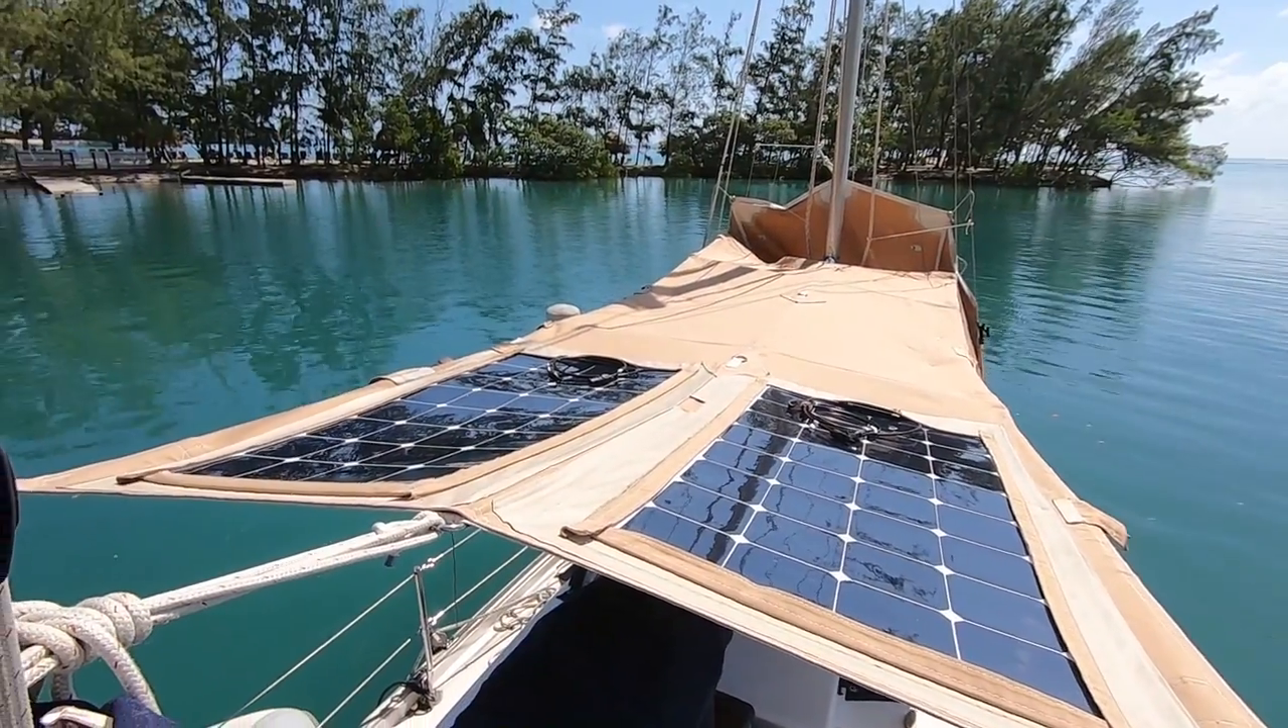So we got the solar panels up on the sun shade.